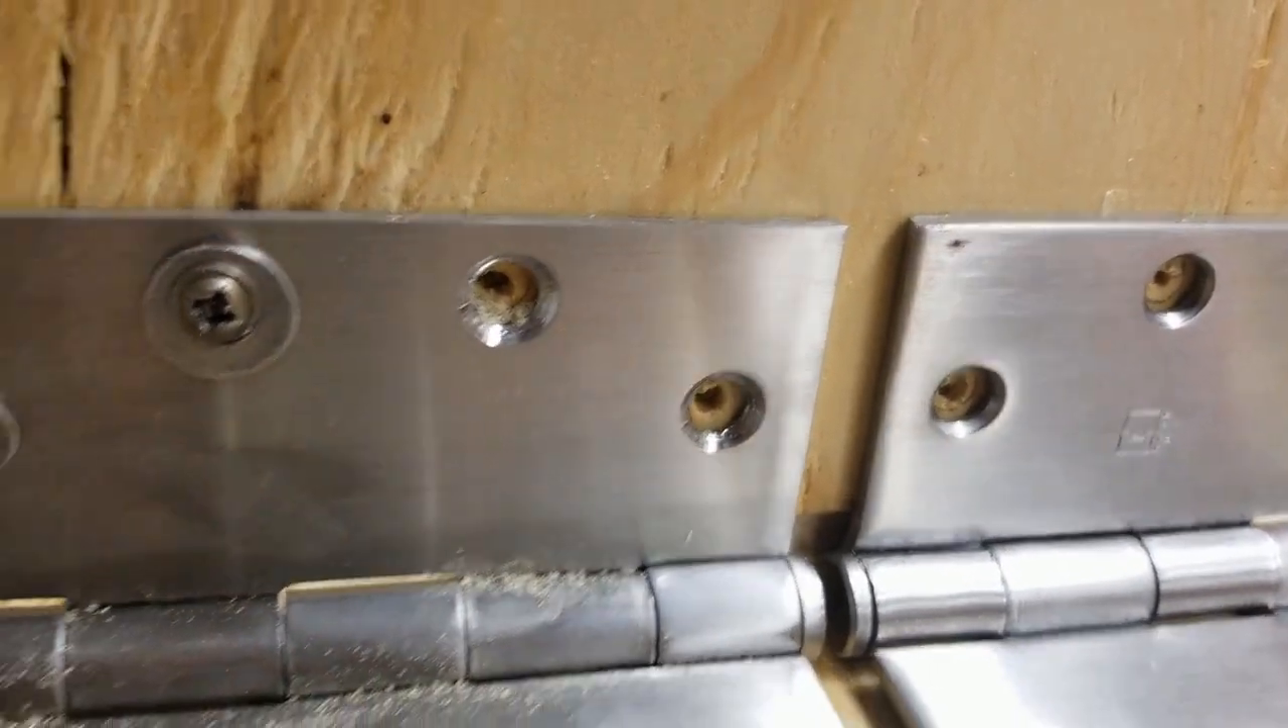Right now I'm just using set screws to hold them in place while I size everything up before I lock it all down.